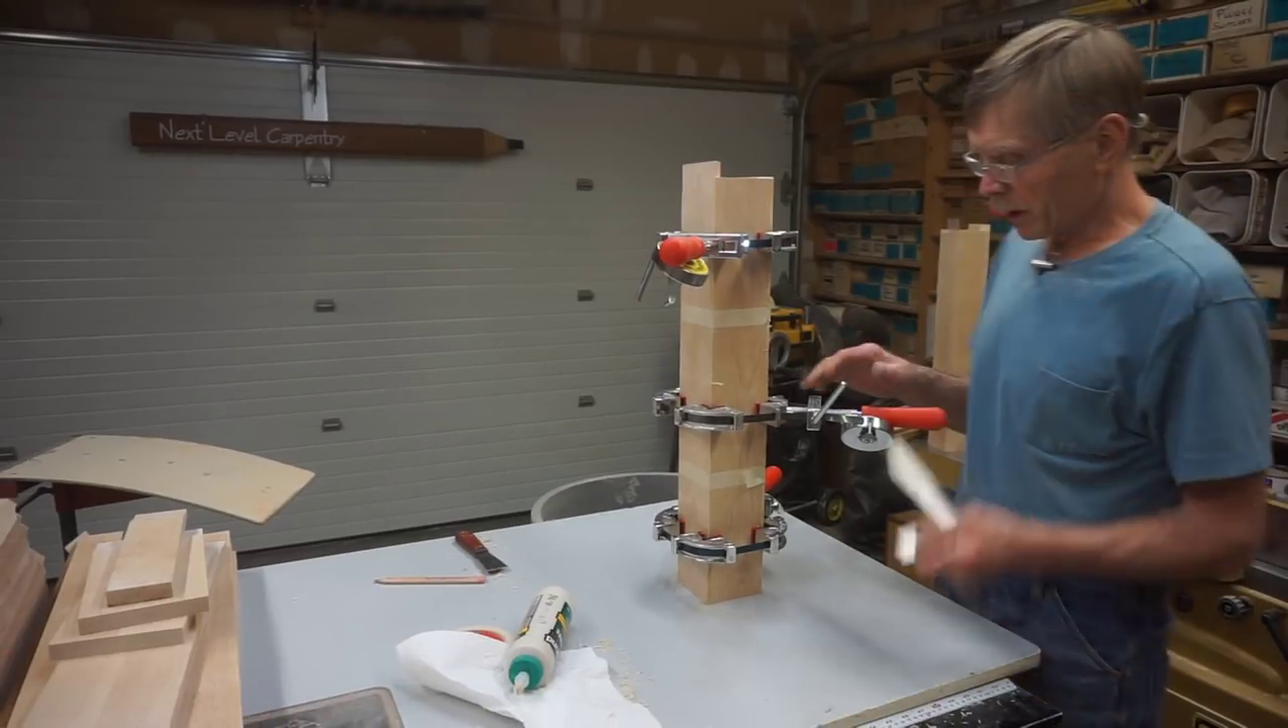I got all three clamps in position.